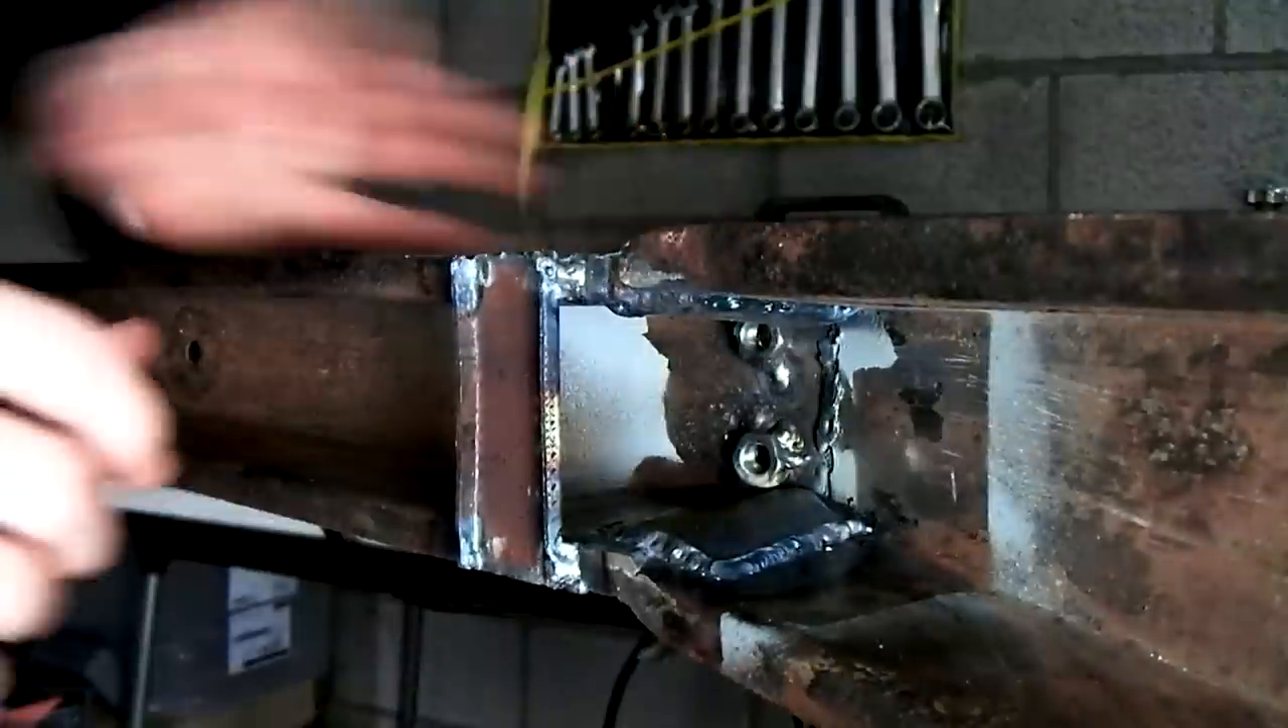I've also welded in the two nuts on this side of the chassis.